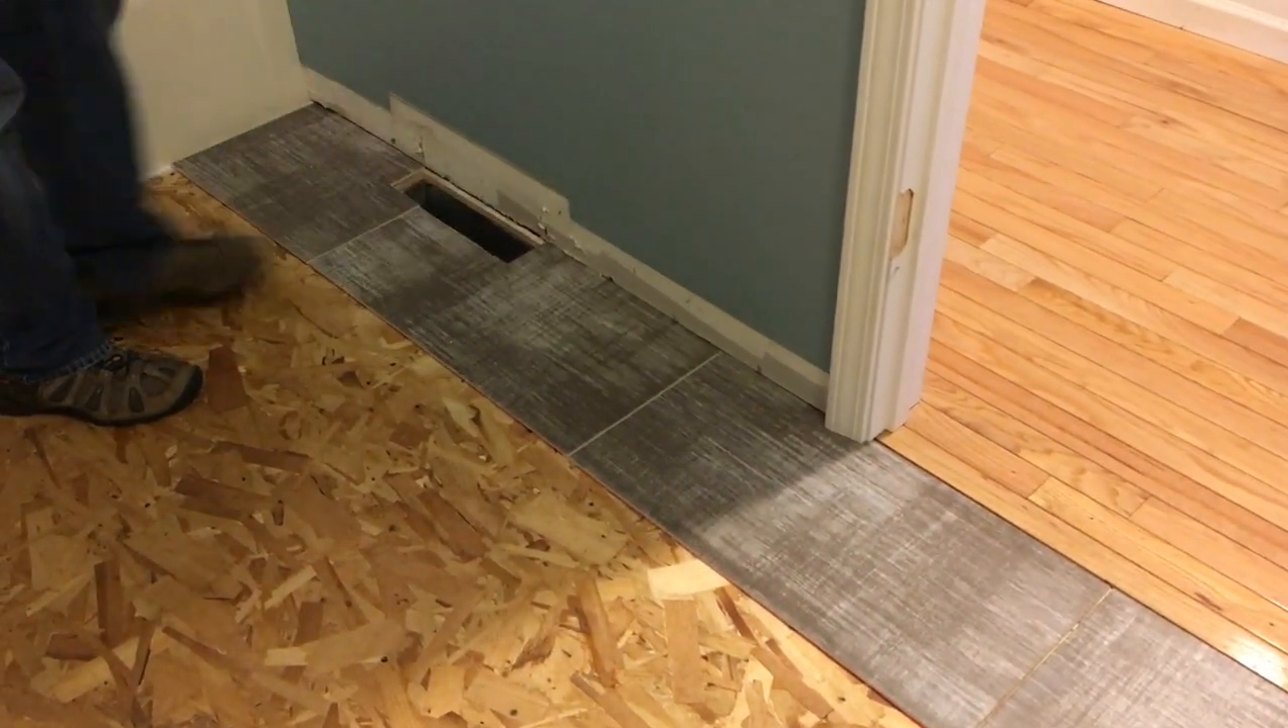So, uh, if you take a look at this, we've got our first row in place. I had to make a few cuts around that.